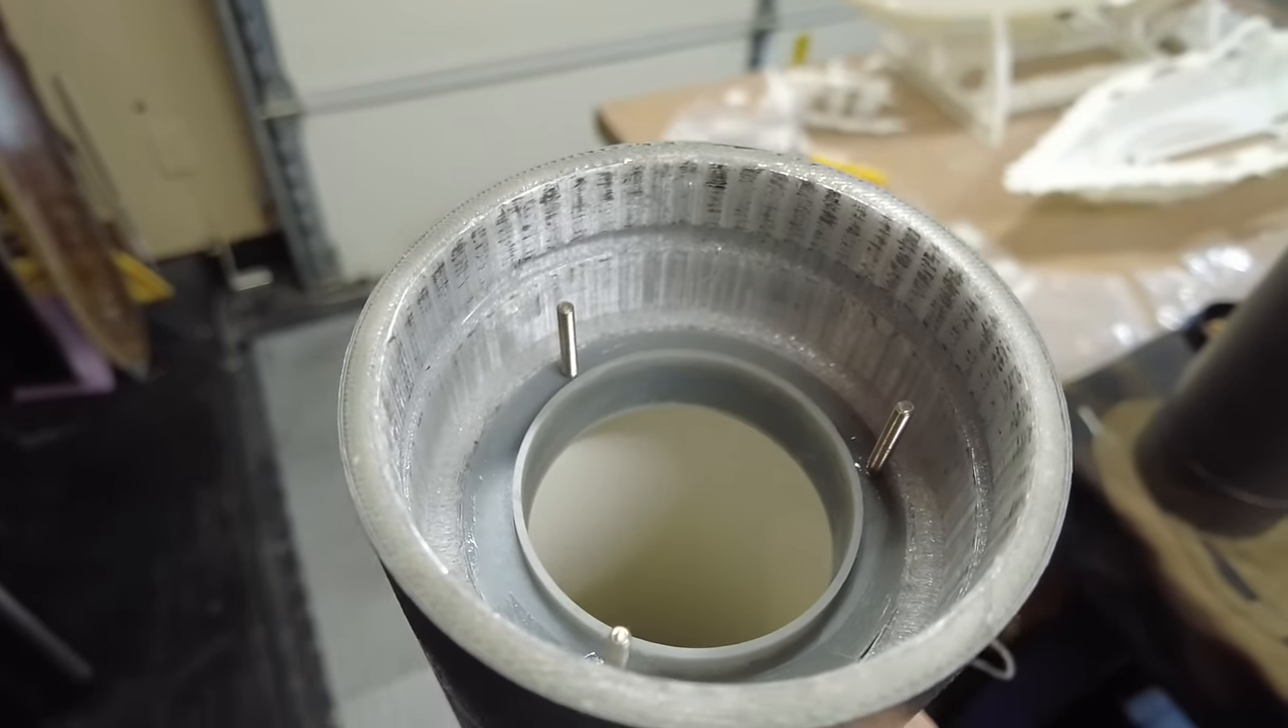So my, uh, bulkheads have all been printed and installed. So you can see we got little studs in there that the top is going to screw down to.